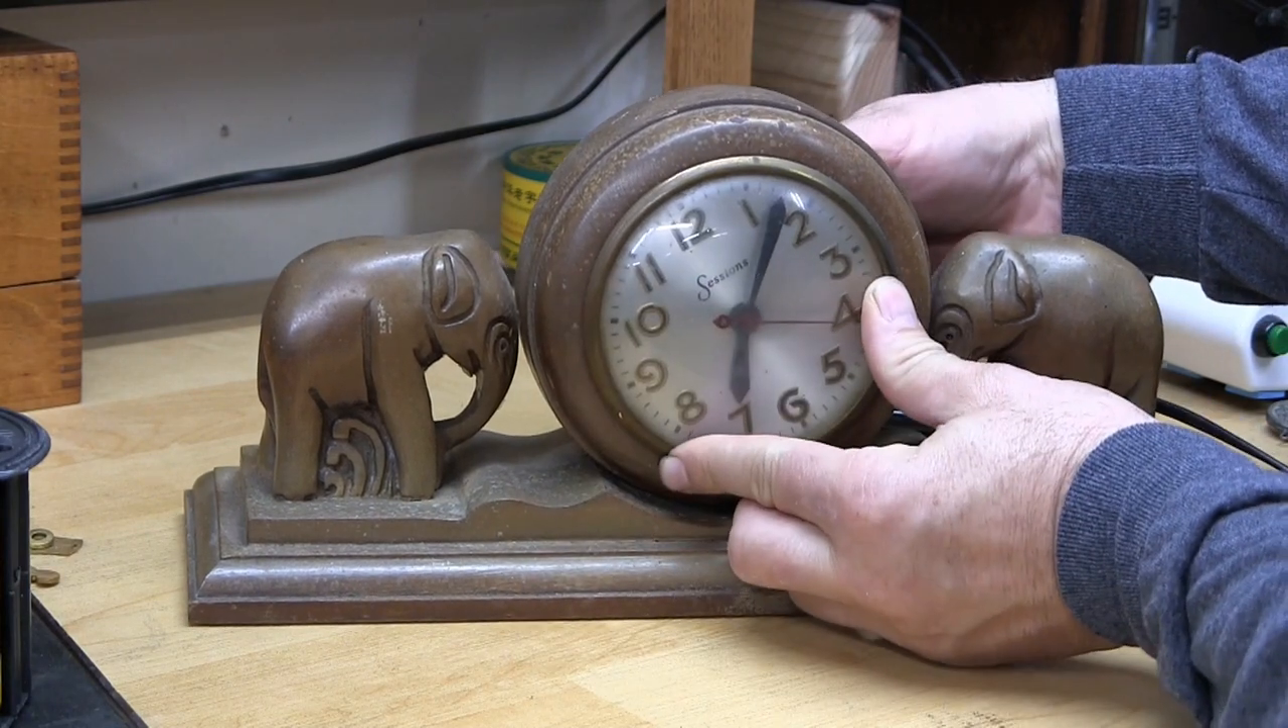Alright, the first thing you notice is the dial is pretty wonky here. It's supposed to be straight up and down.